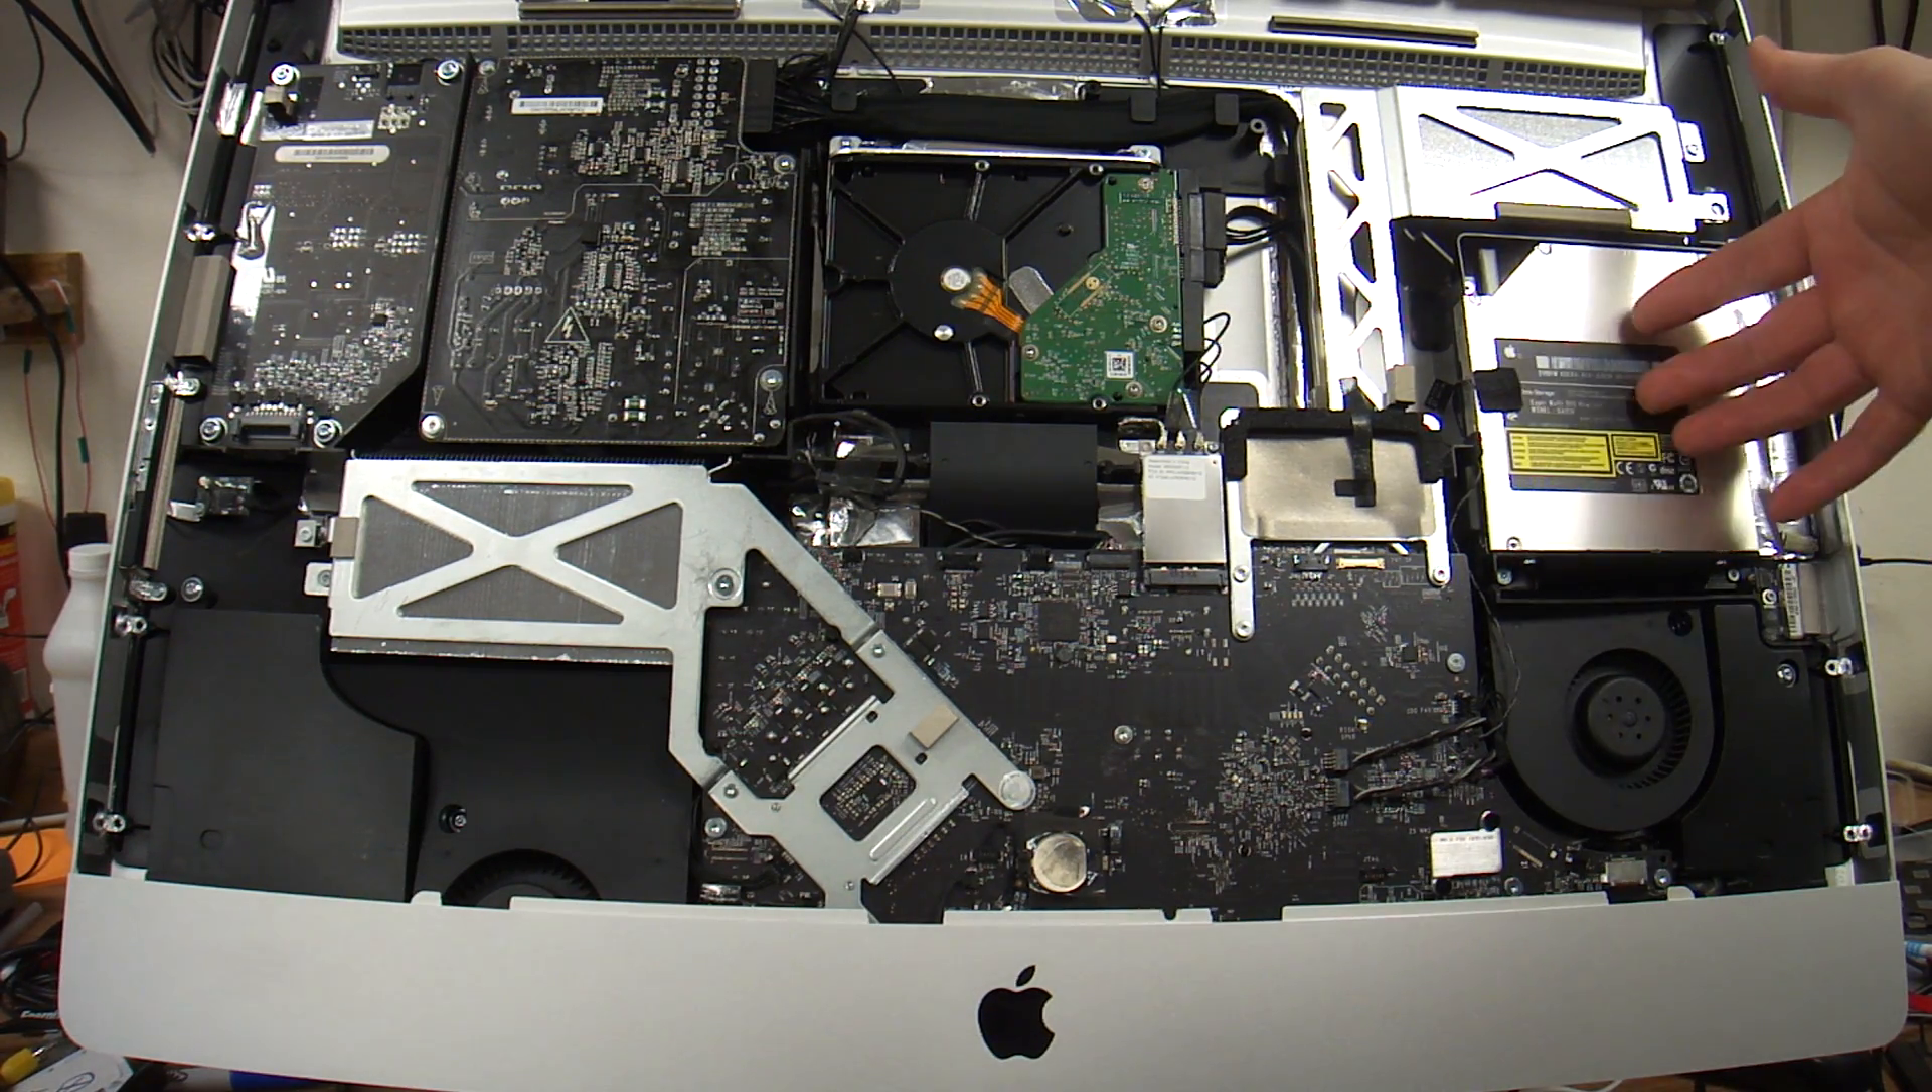As you can see I've taken the LCD out.